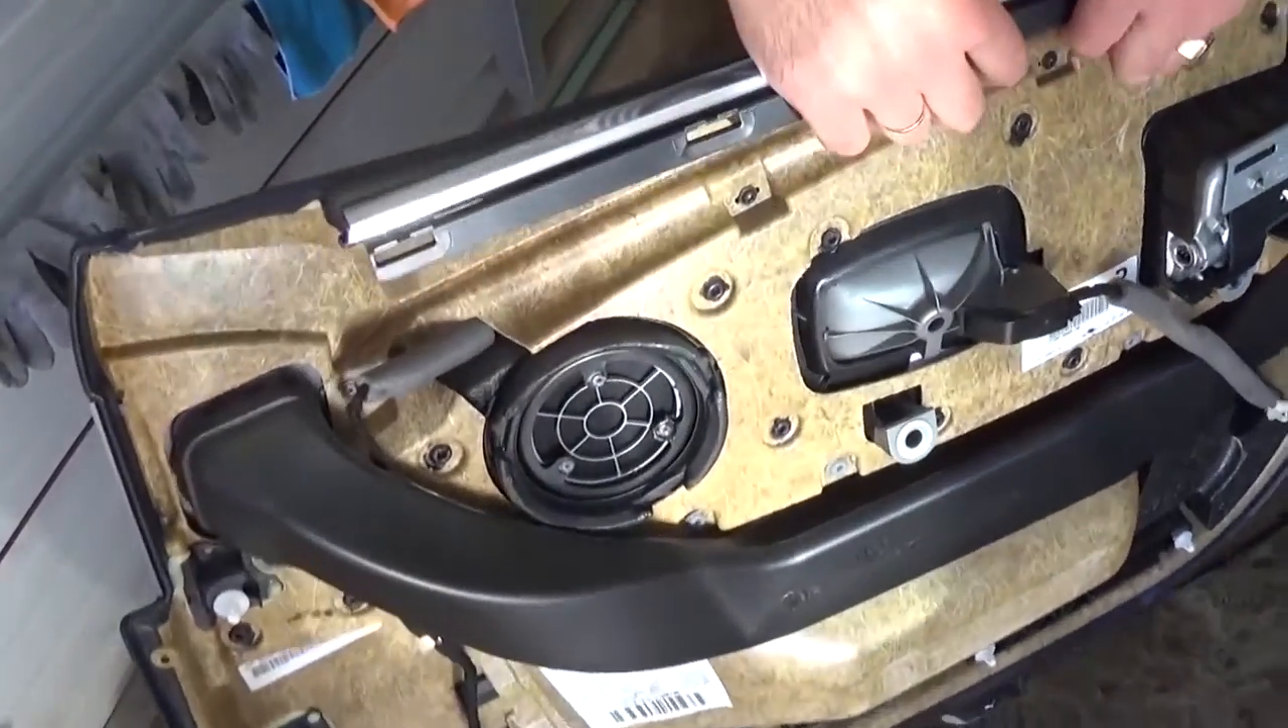Okay, and the cover right here the door panel is out of the car as you can see.